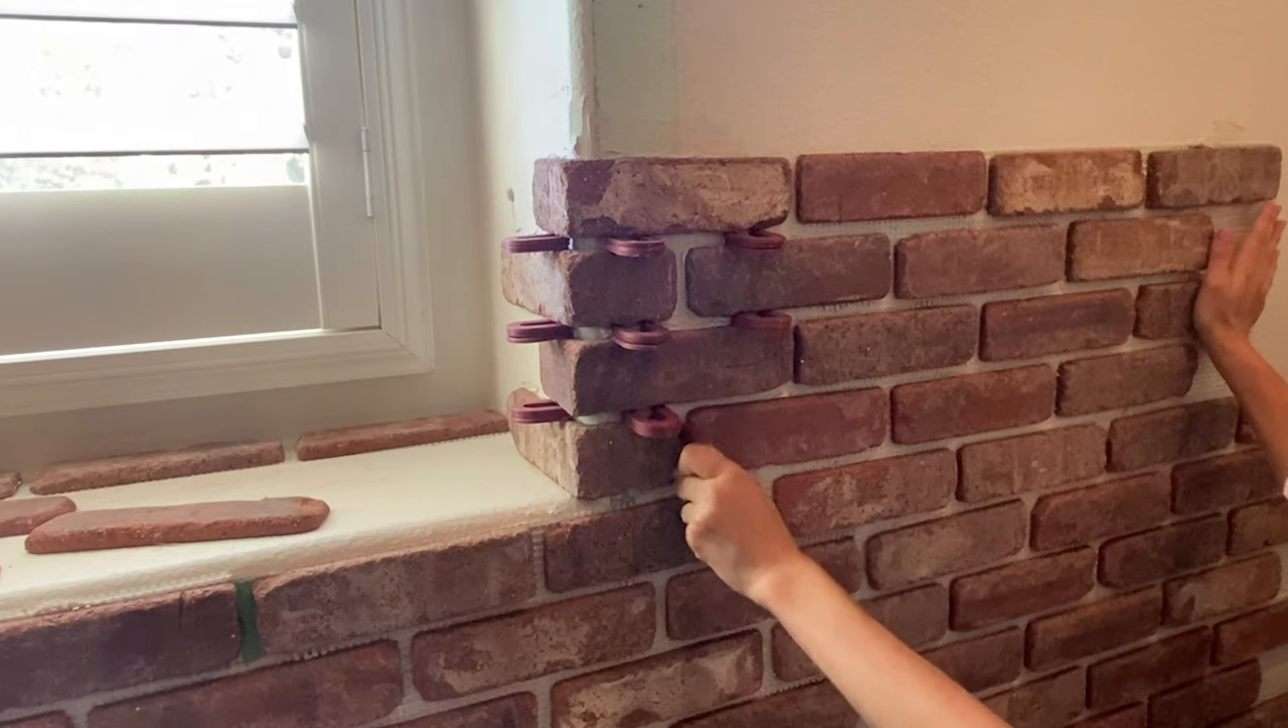I went through and added my spacers to make sure that they were placed correctly and just moved them if they weren't.